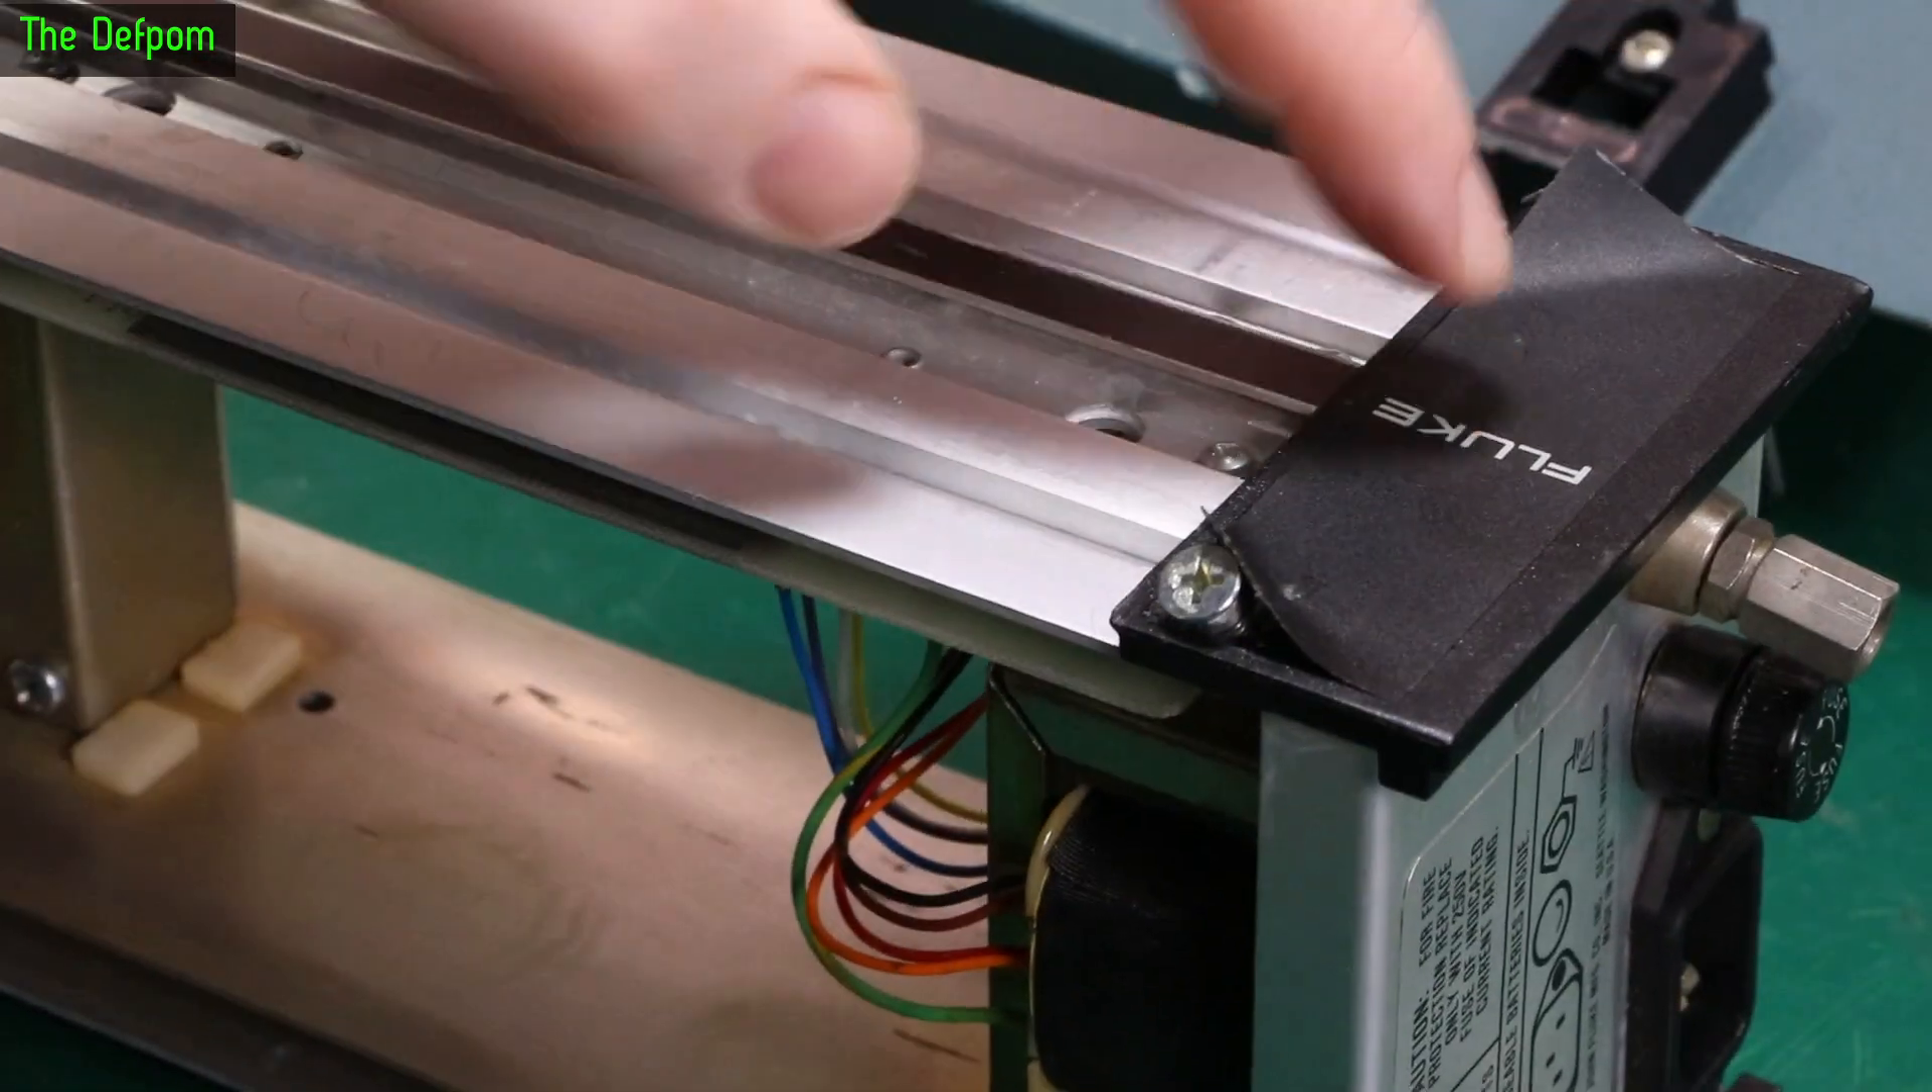And there is a screw head there. So yeah I've got one more to take out.